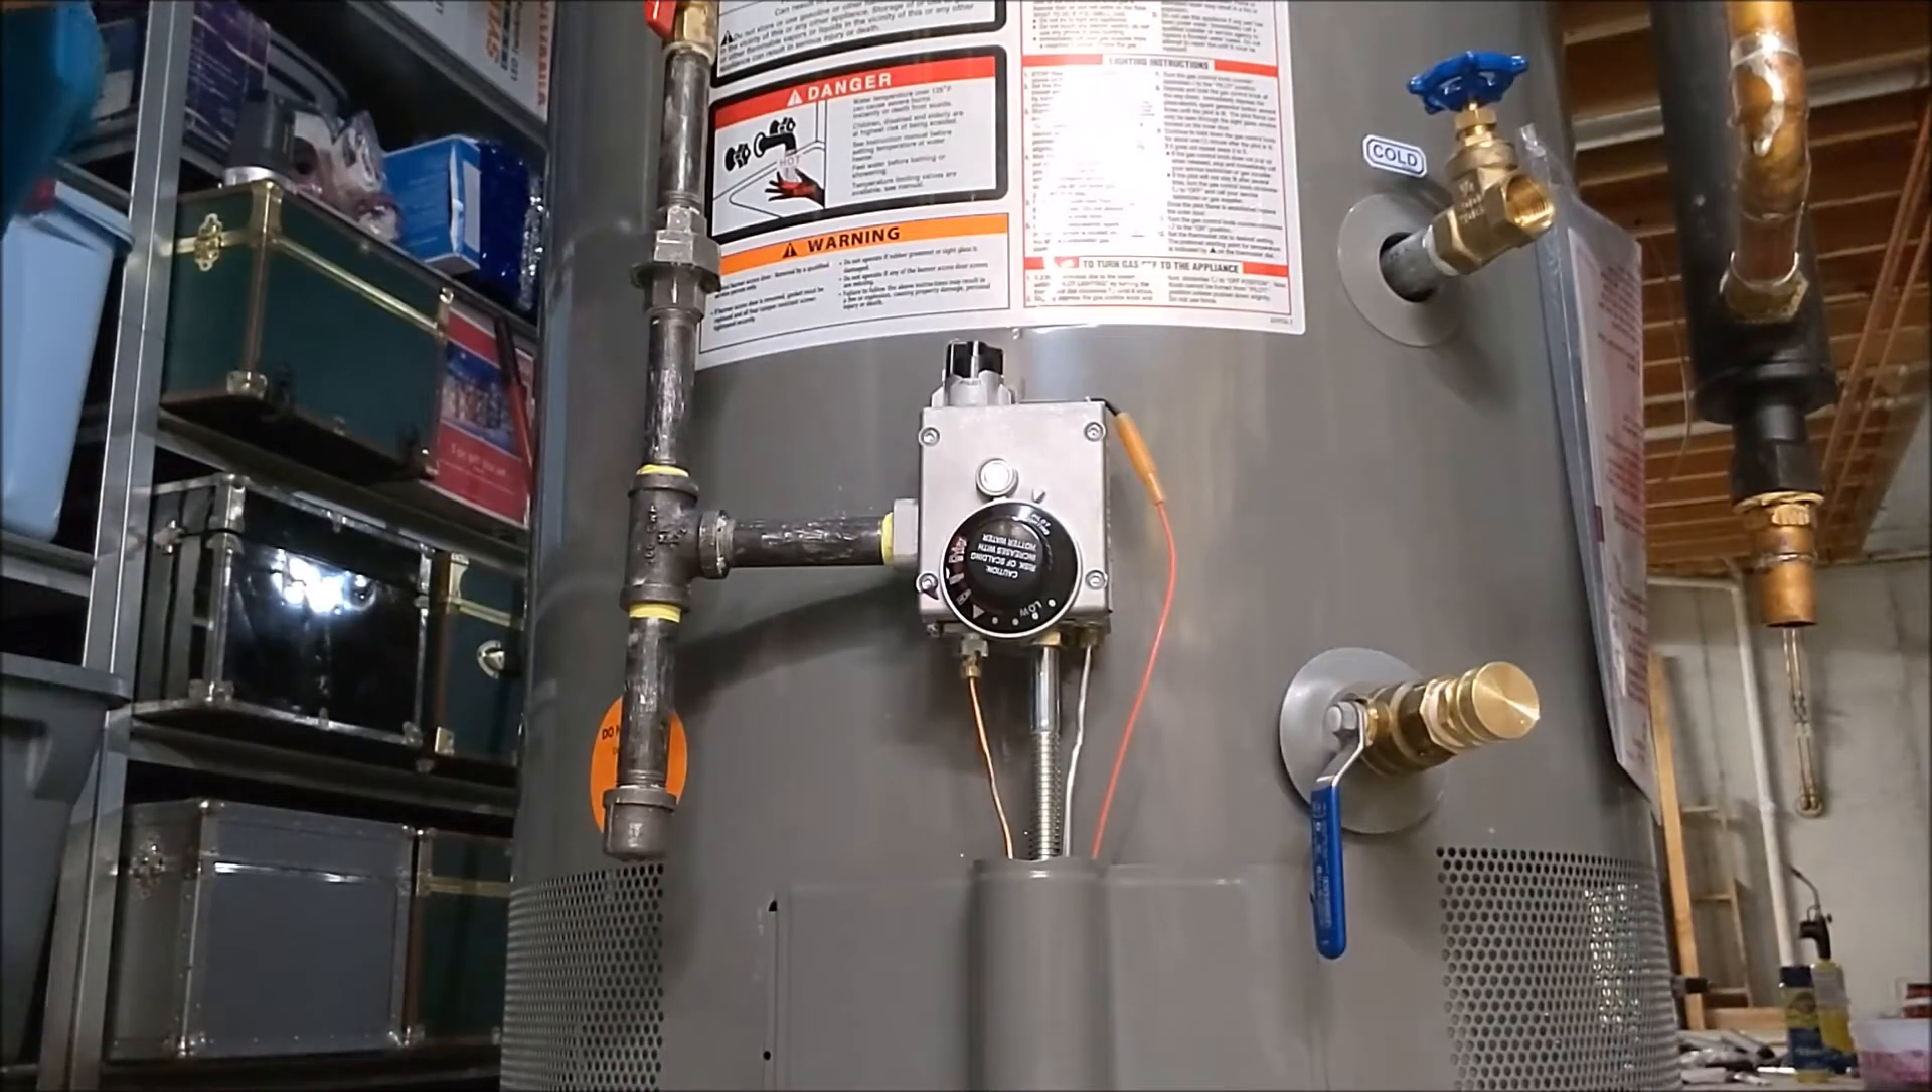So, there you can see our gas line is connected.